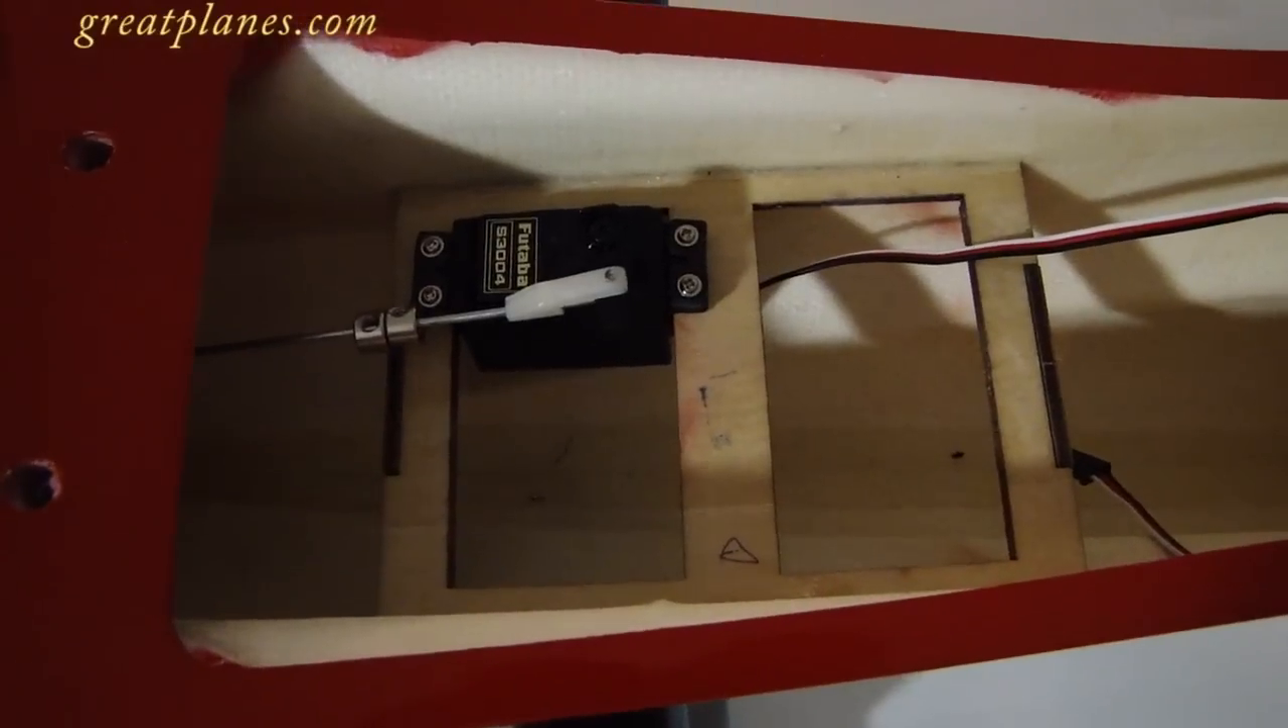We have the push rod installed. We have our fast link installed.